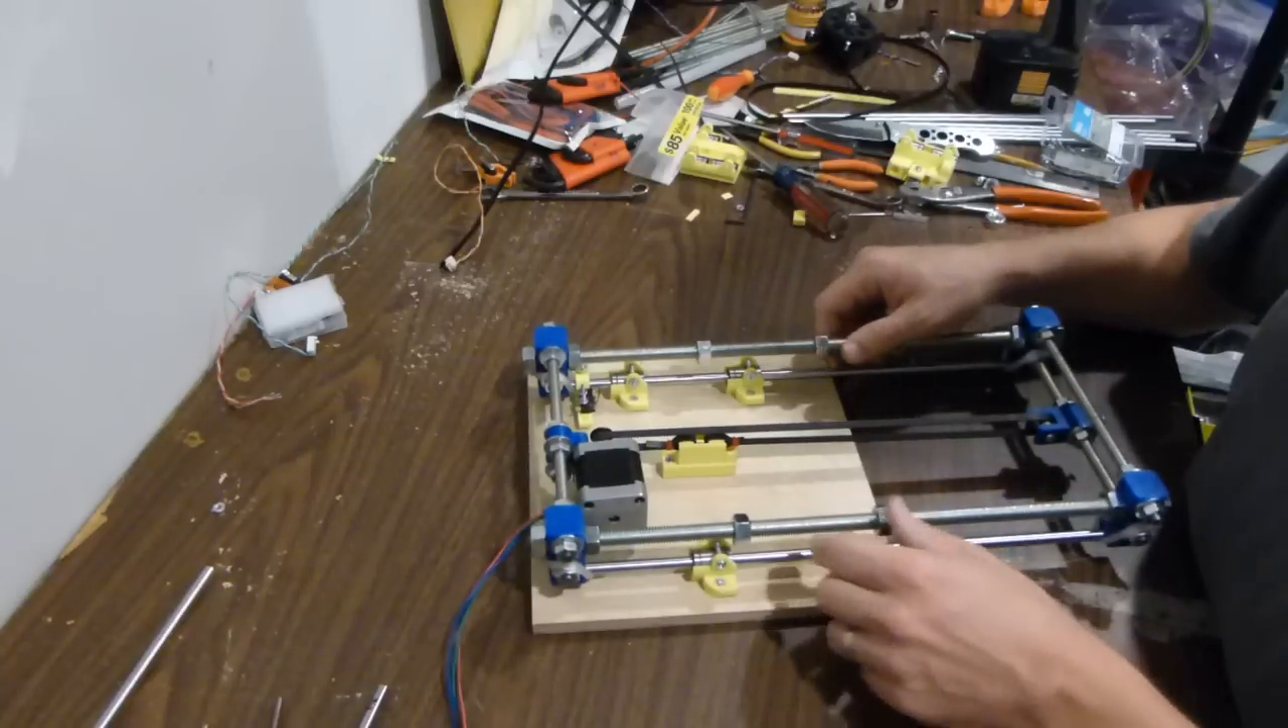I've got the y-axis pretty much all assembled here.